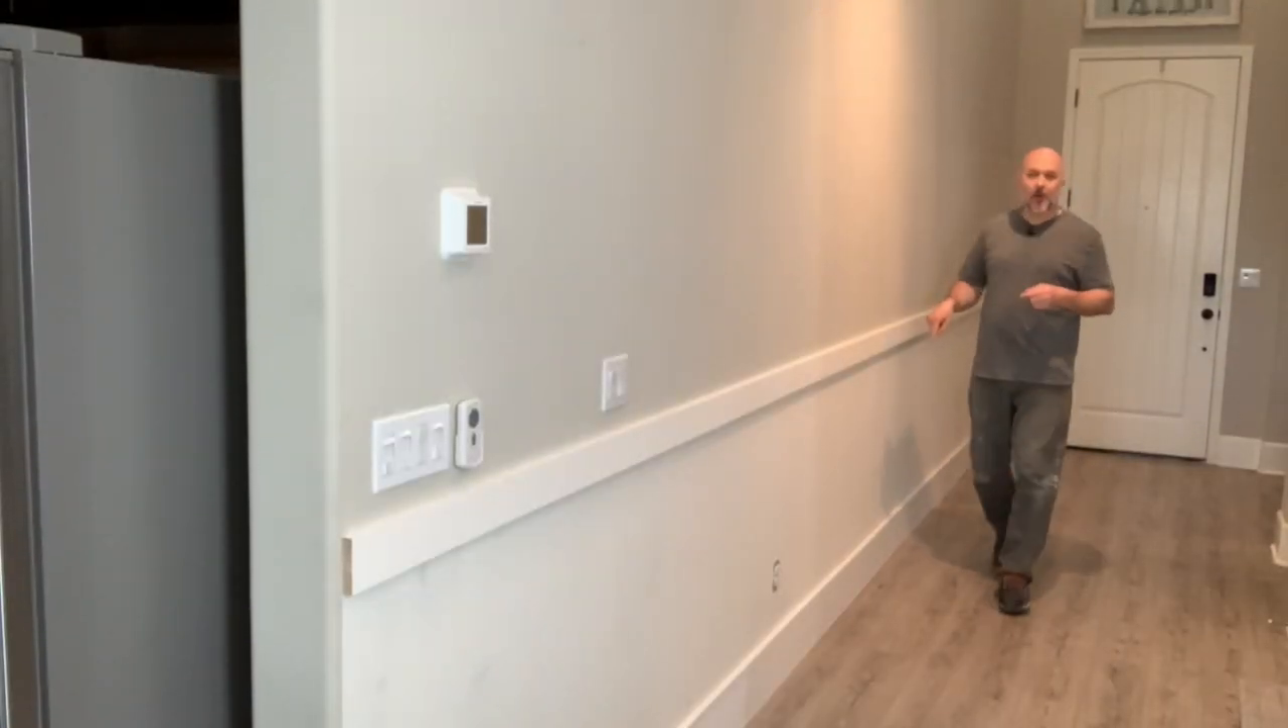The railing is in and the baseboards are on.